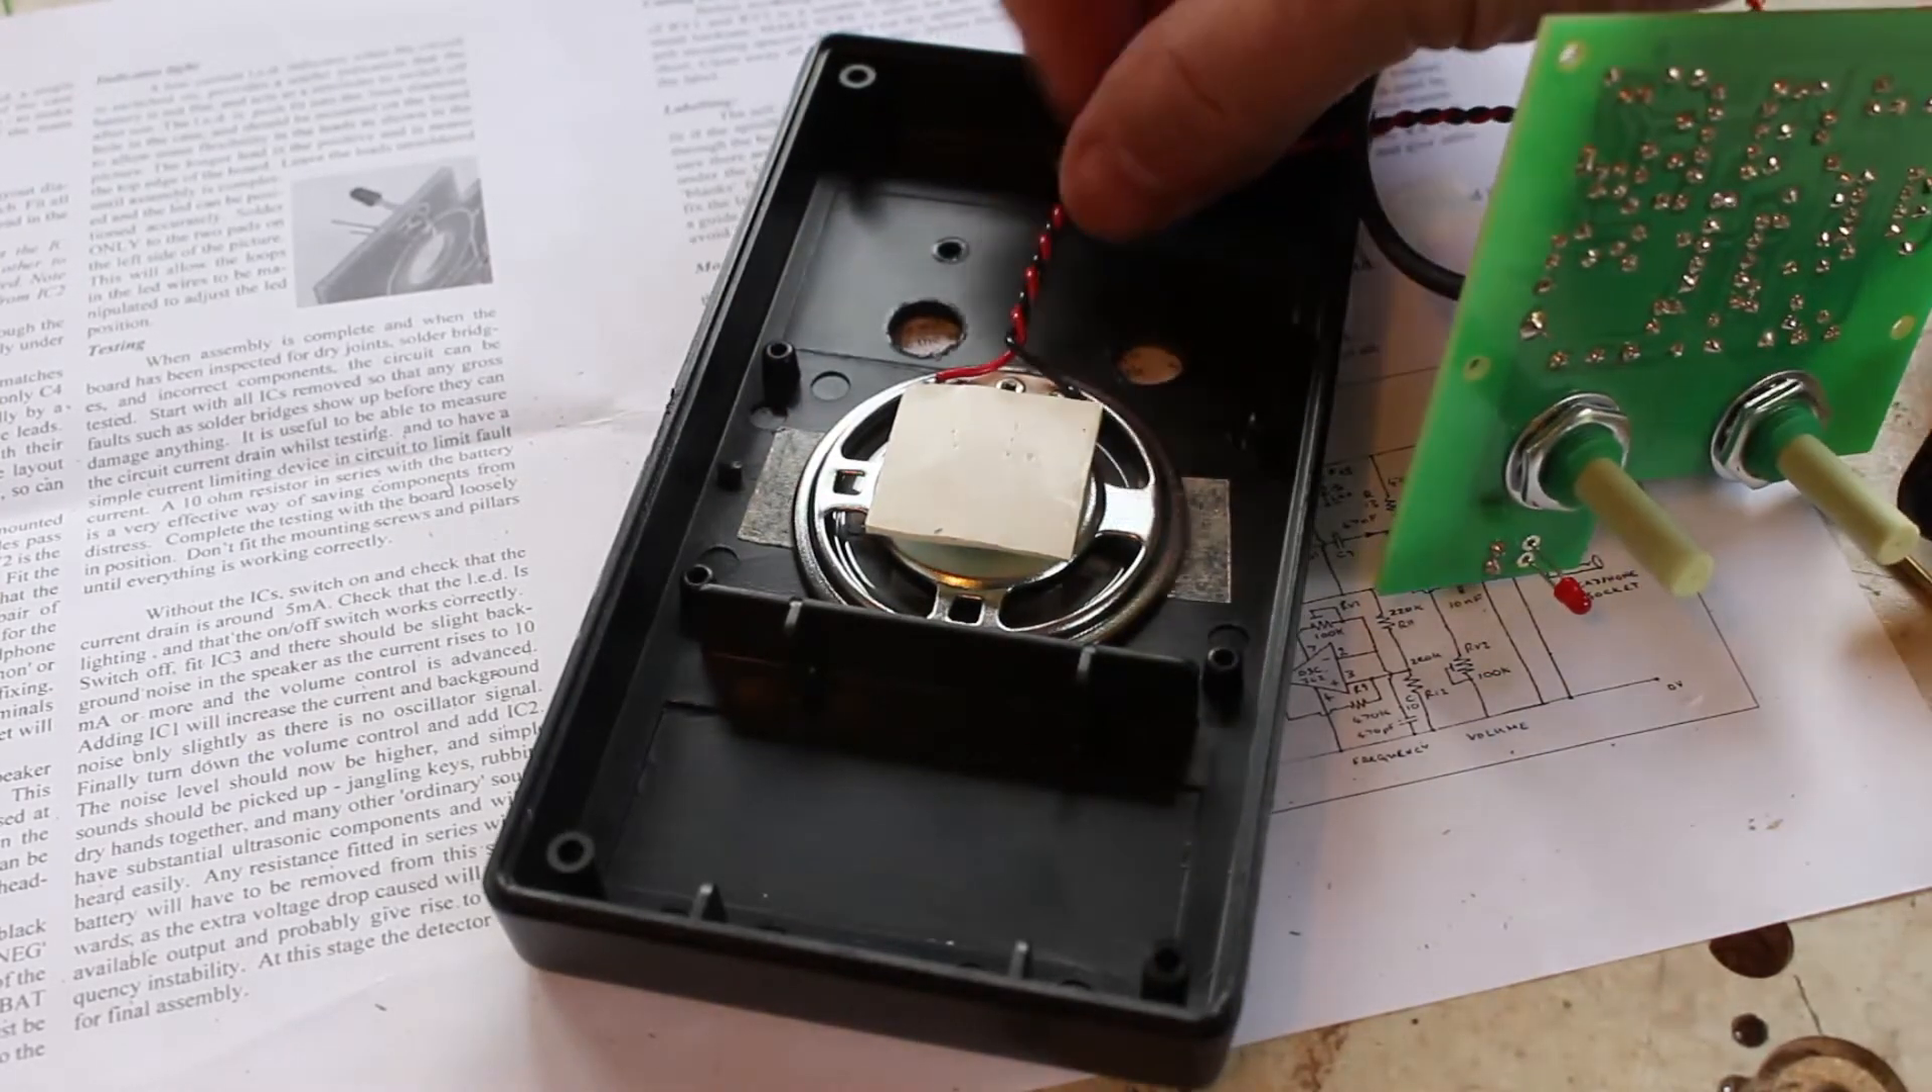The first thing I've done is I've mounted the speaker and I've used two little bits of double -sided tape here.